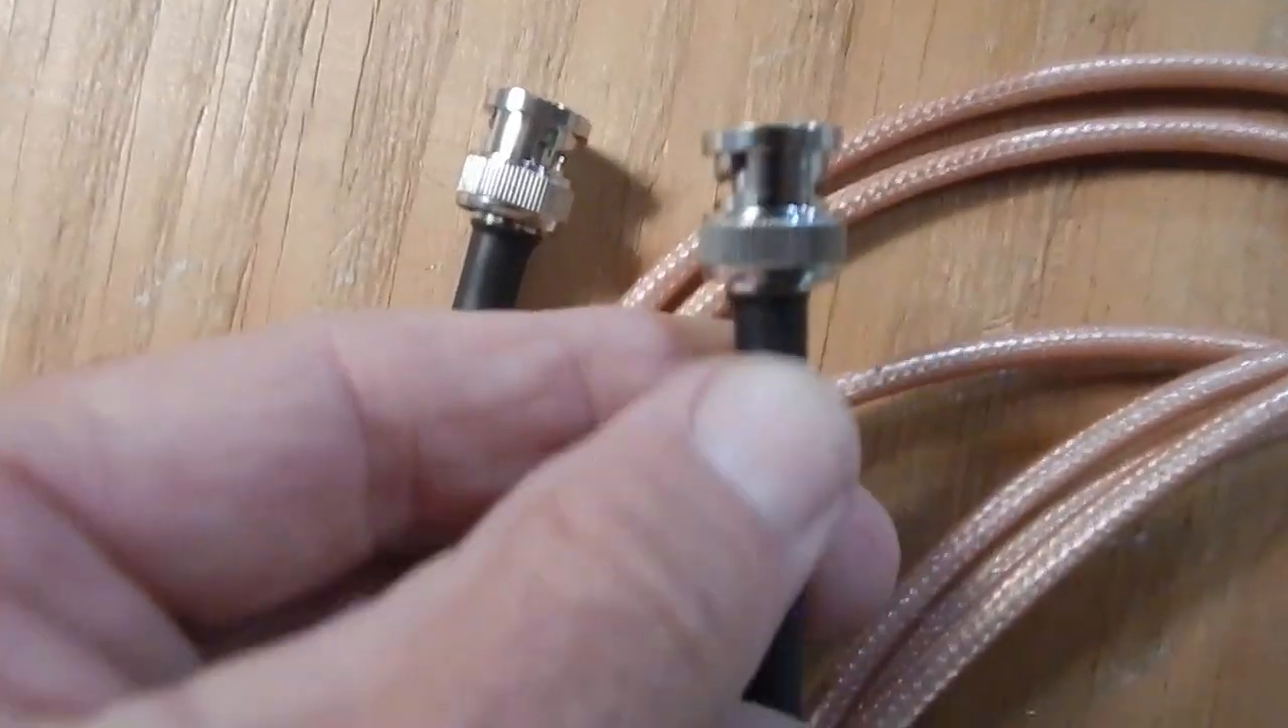I've got the uh coax terminations done with my BNC connectors.